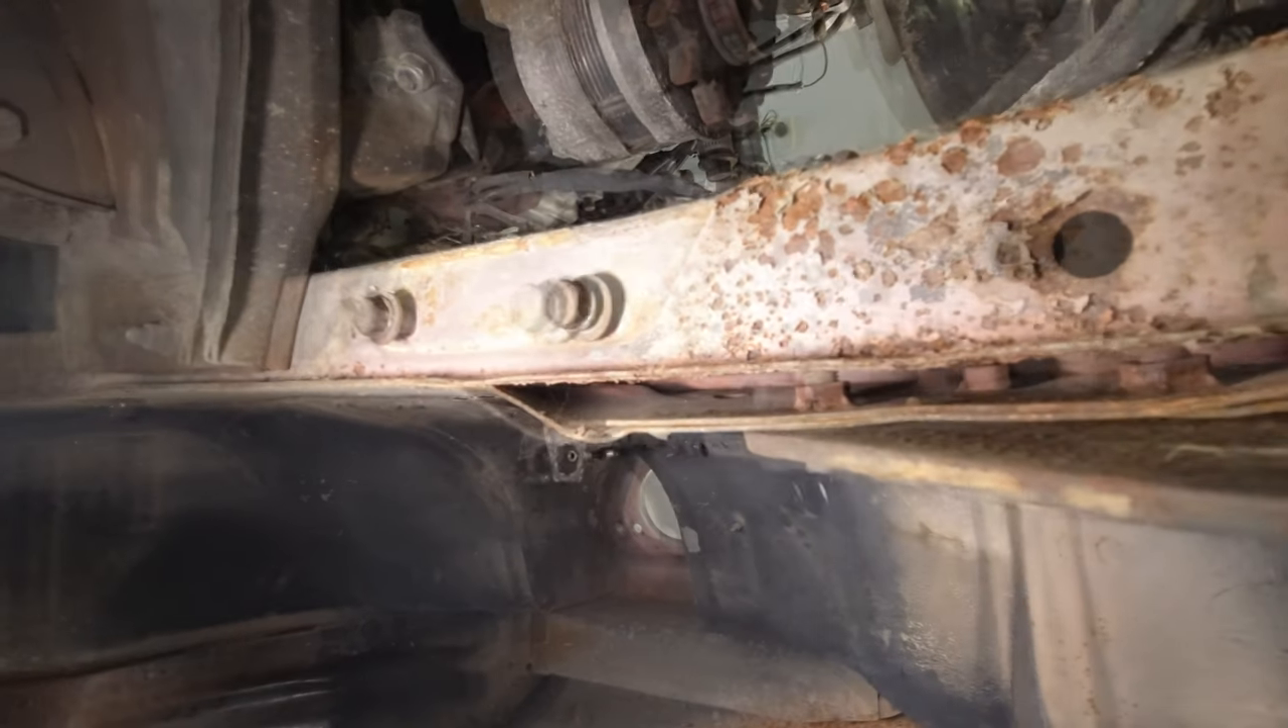This sheet metal here has been pulled away from the chassis rail I think that's mainly because someone's tried to pull the car with this and they've just ripped that metal away so looking from the underside we have a gap there that about a half inch I'd say 10 mil.